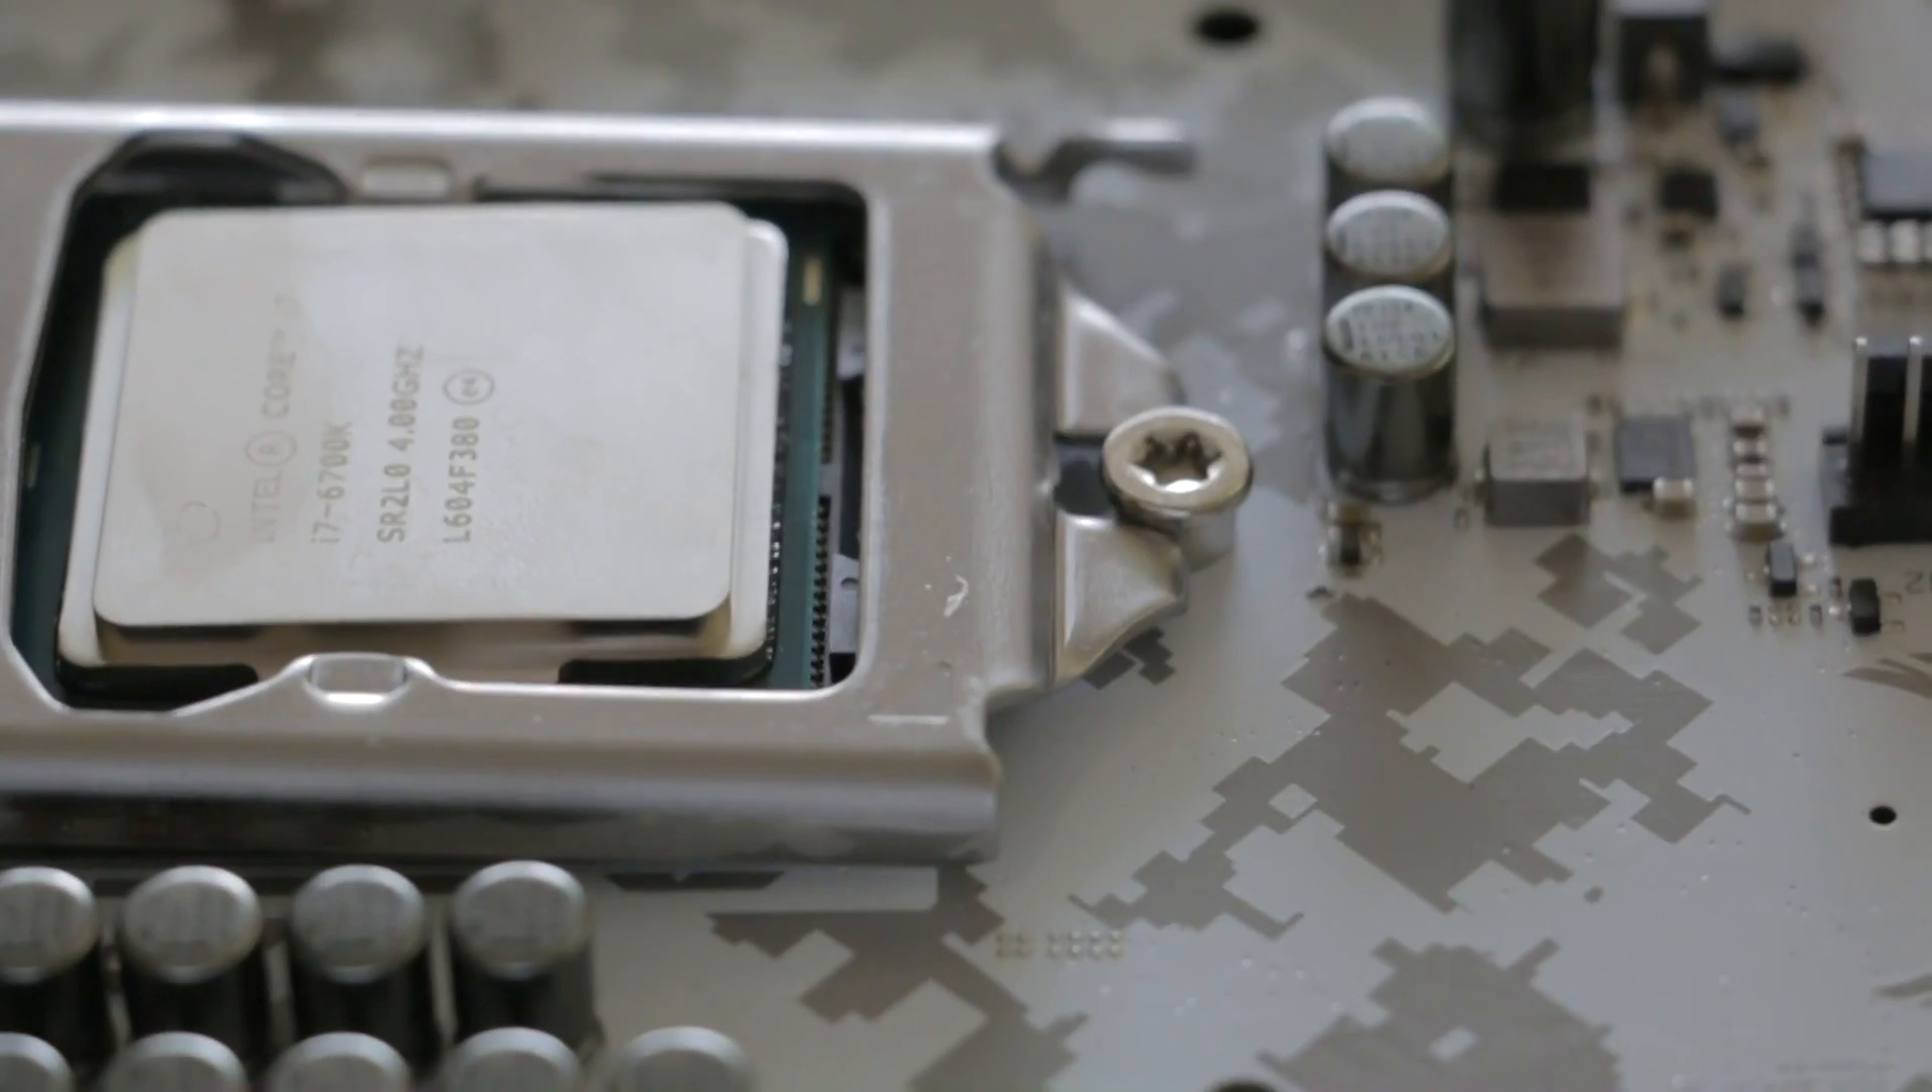Okay now that we have reinstalled our CPU hatch door screw I want to point something out.